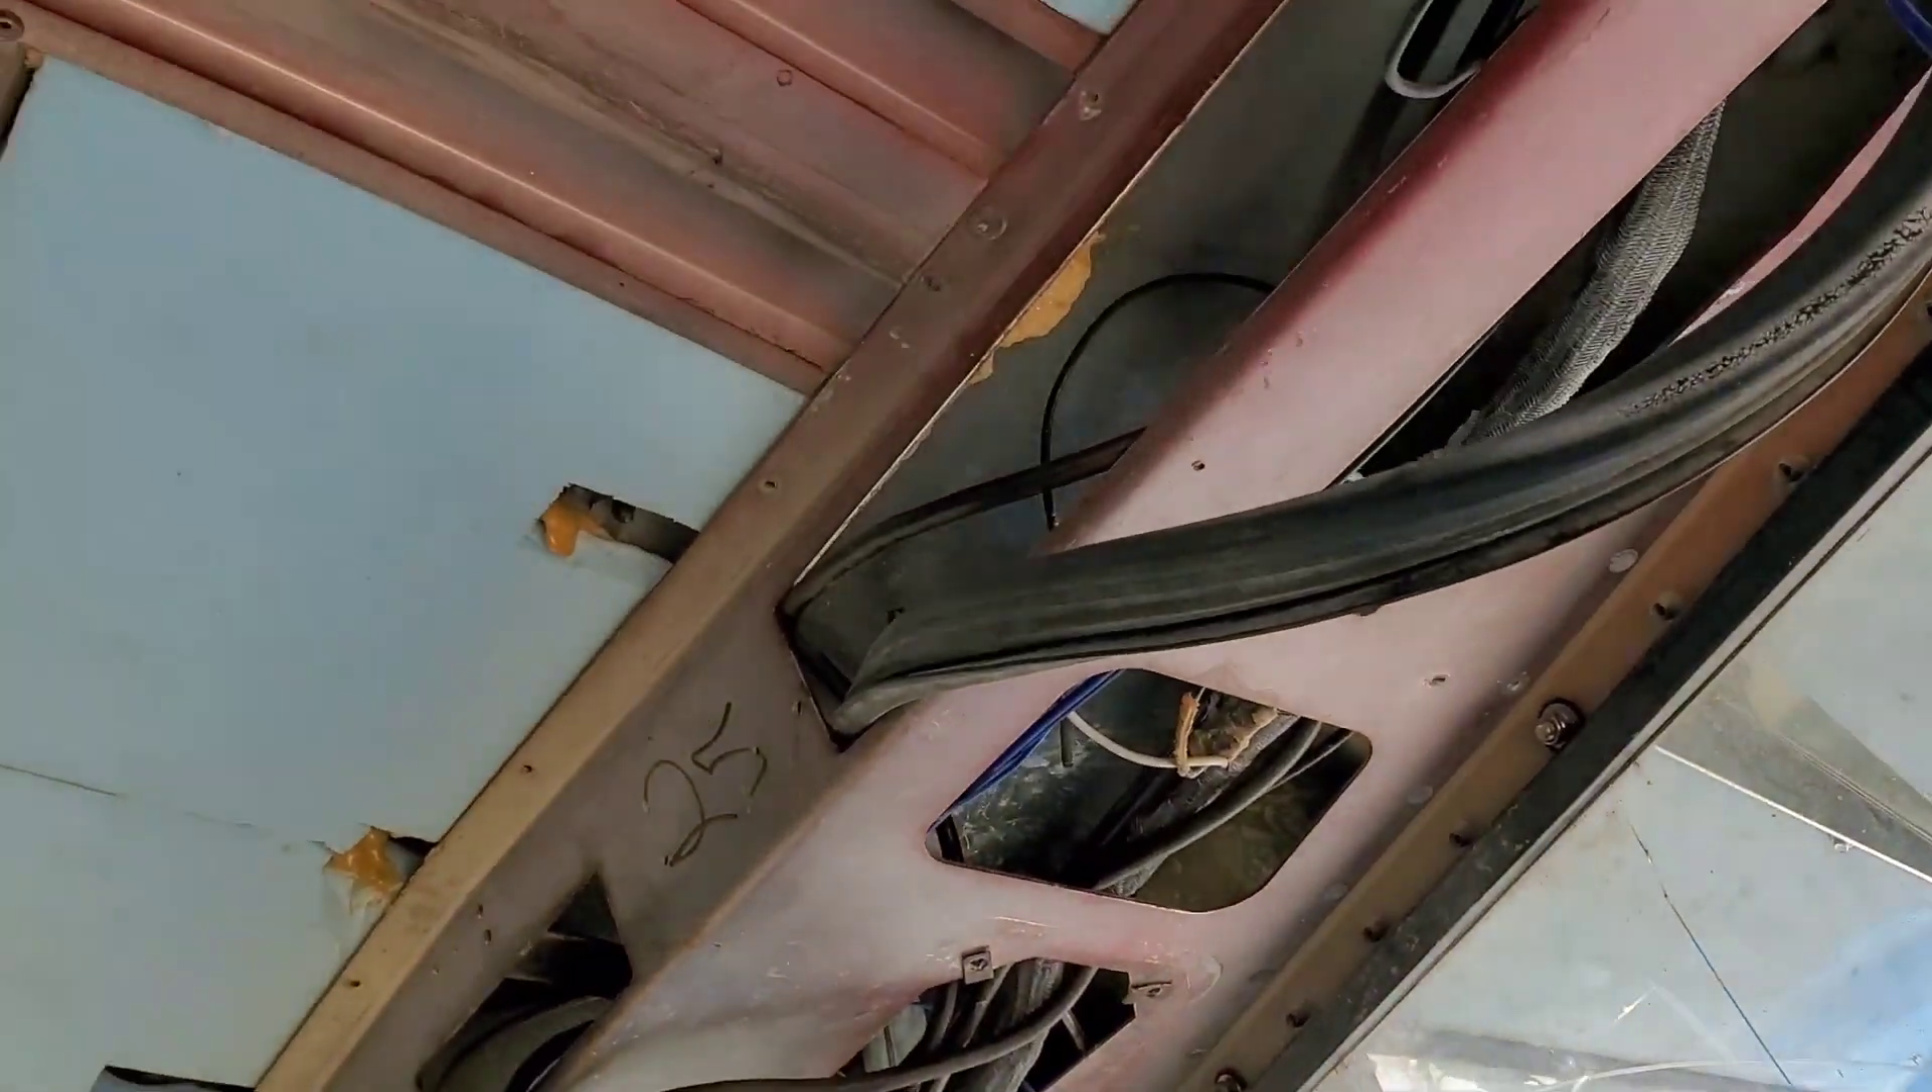I haven't really put the interior in here yet.